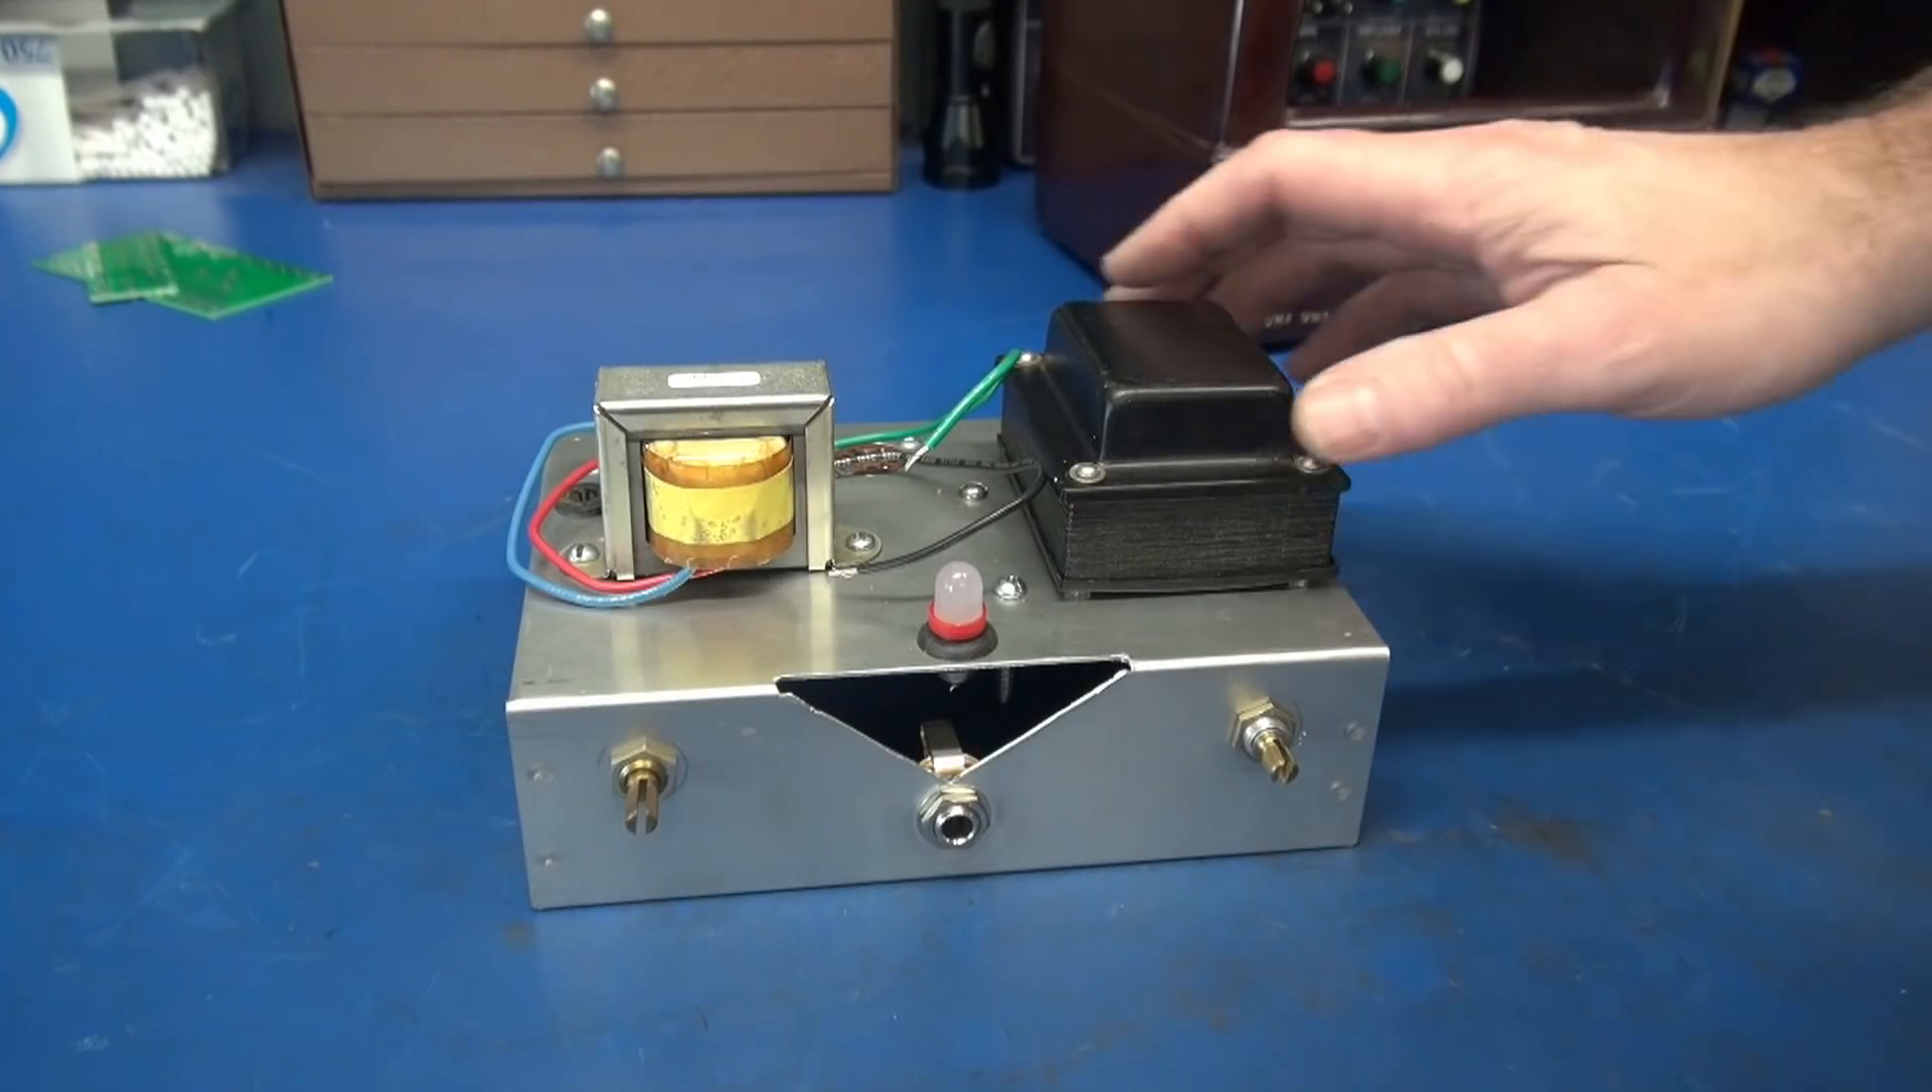All right got all the parts mounted to the chassis we're ready to wire.